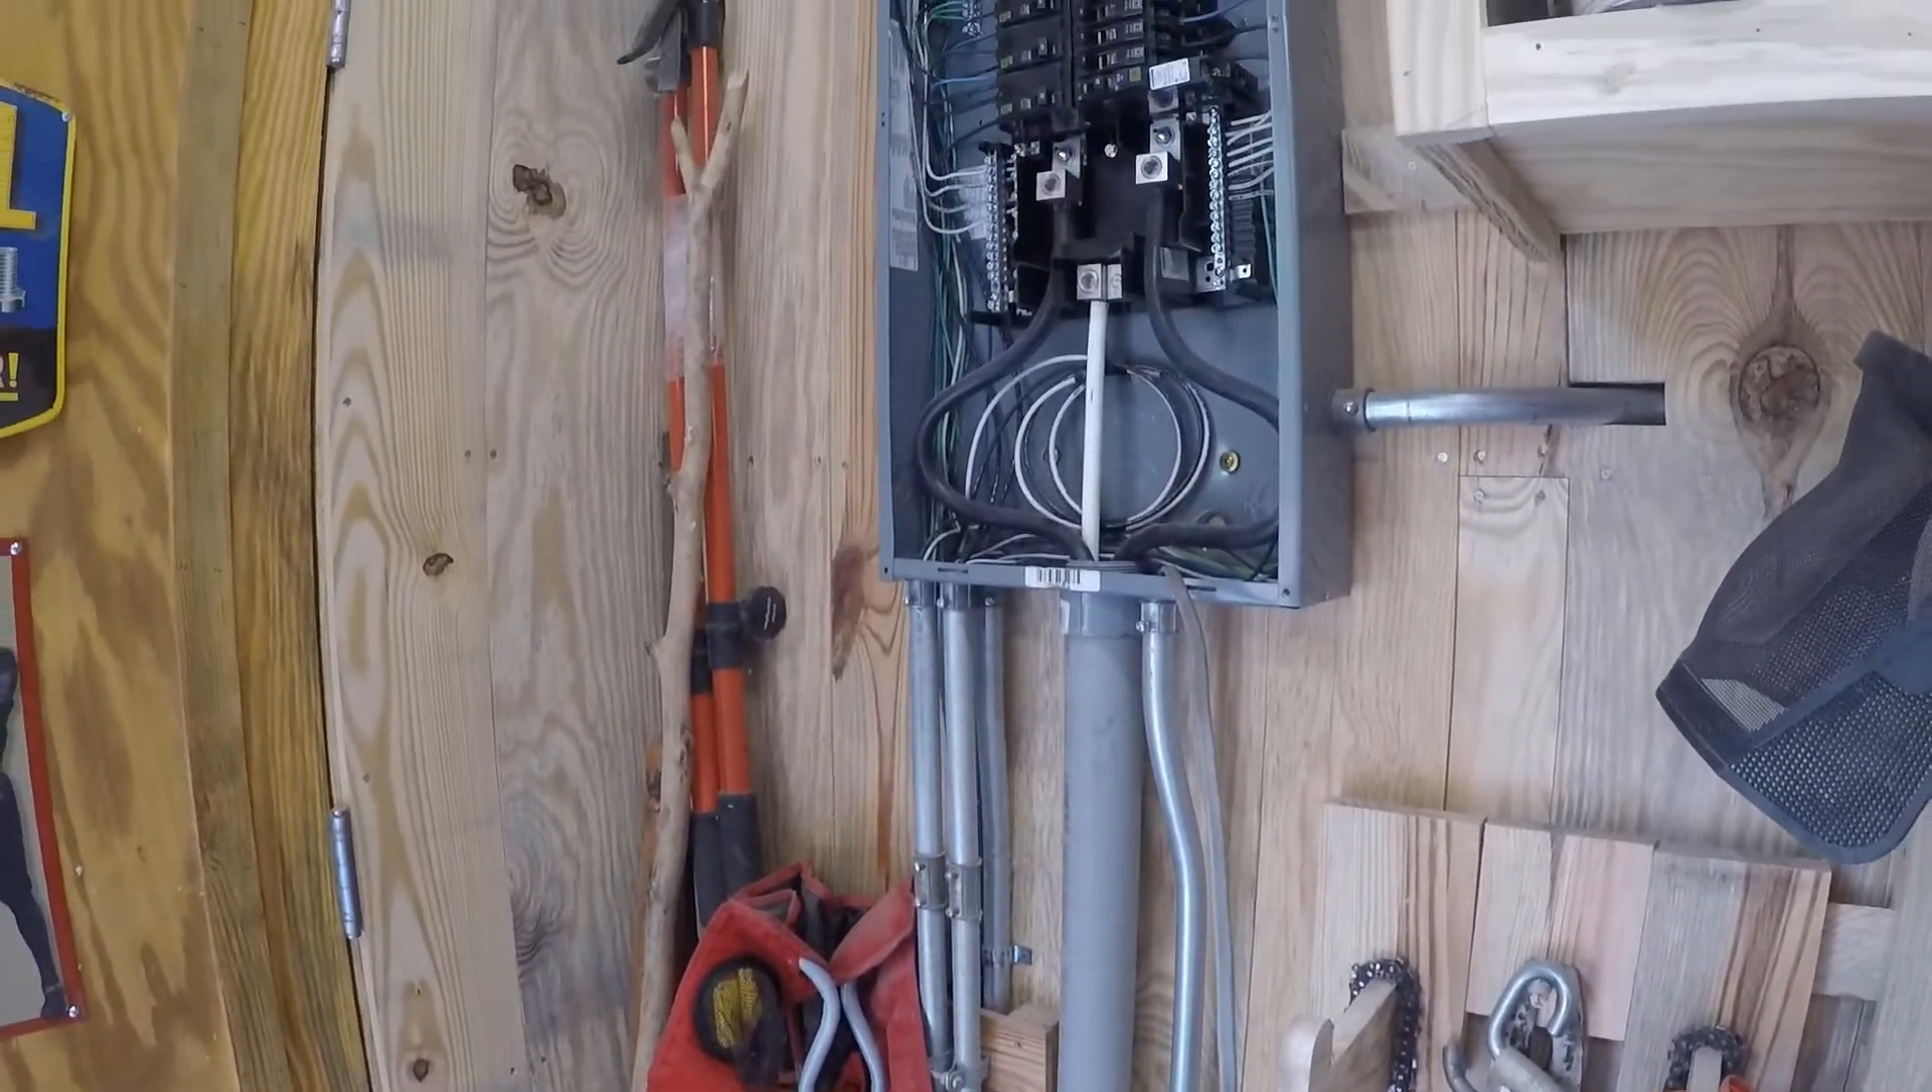I am, I cut my last piece of conduit because I've run my entire shop in conduit, got it tied into the panel.